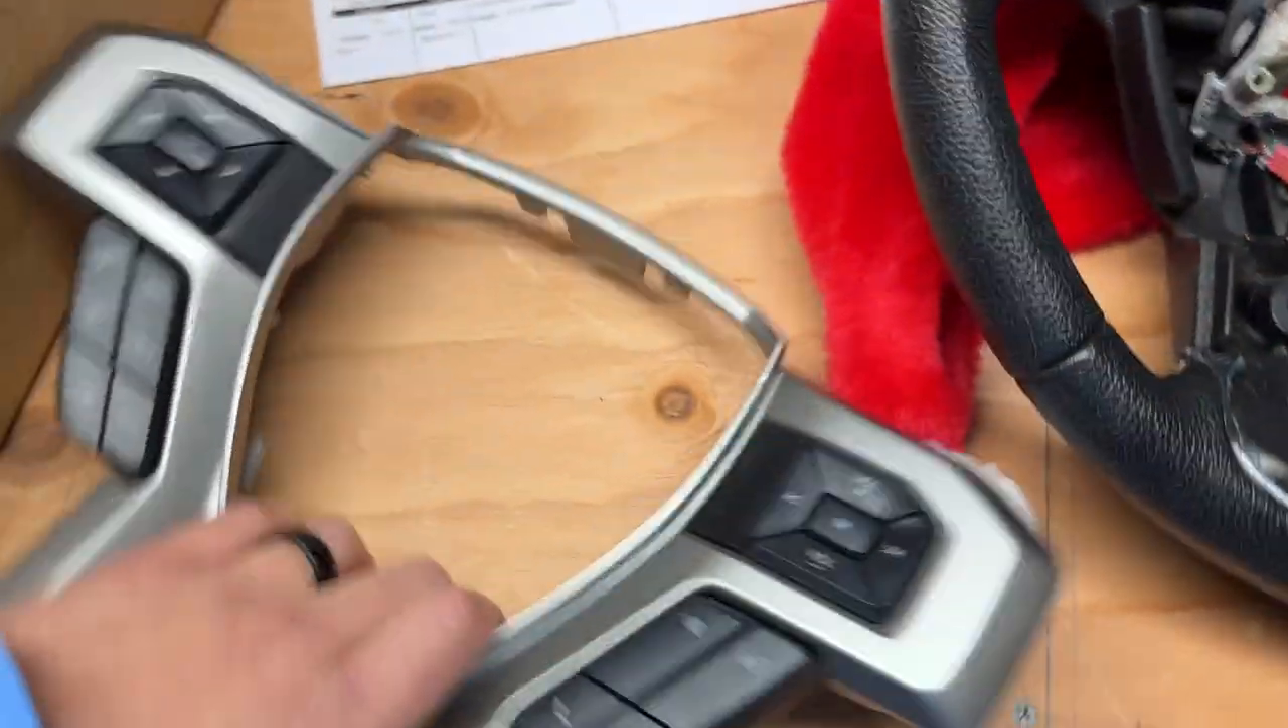So I was able to pop the, uh, the trim piece off here.